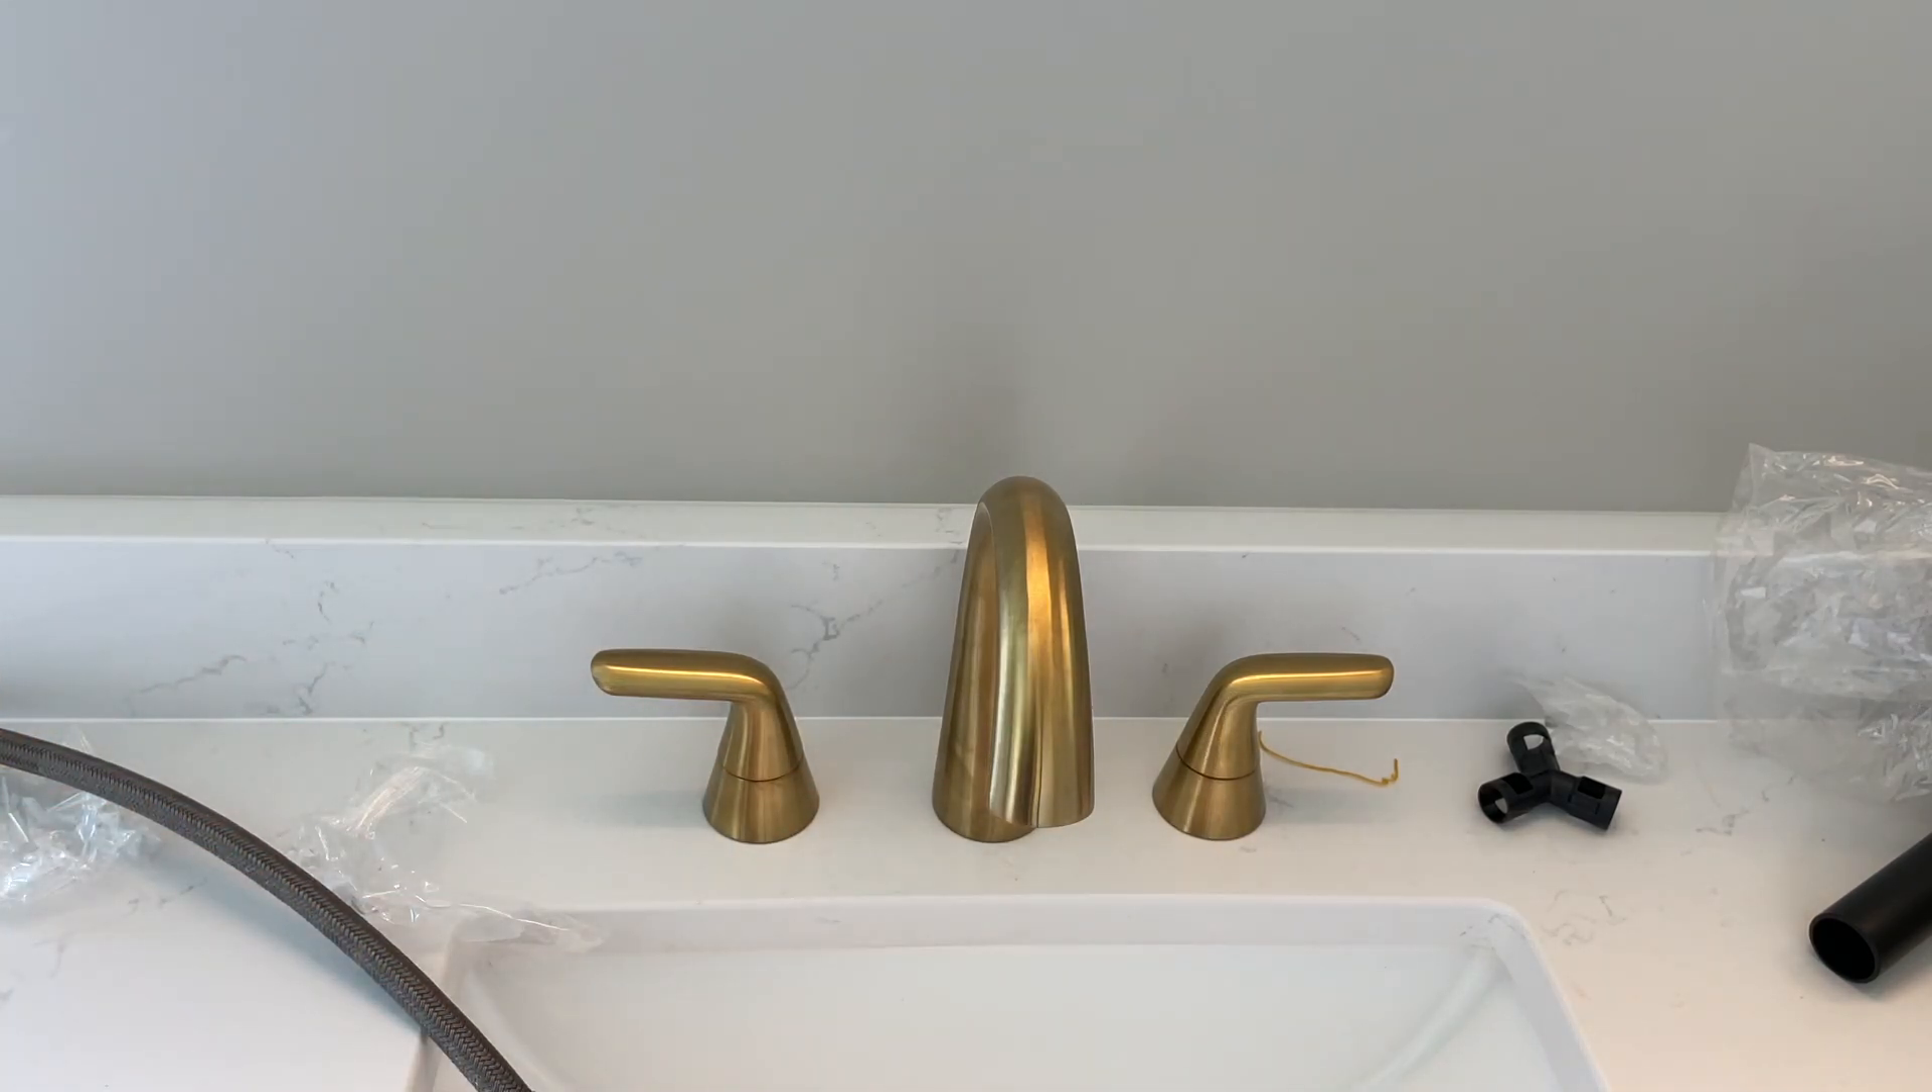You just want to make sure the faucet handles and the spout are in the same line. Basically, this looks about right.